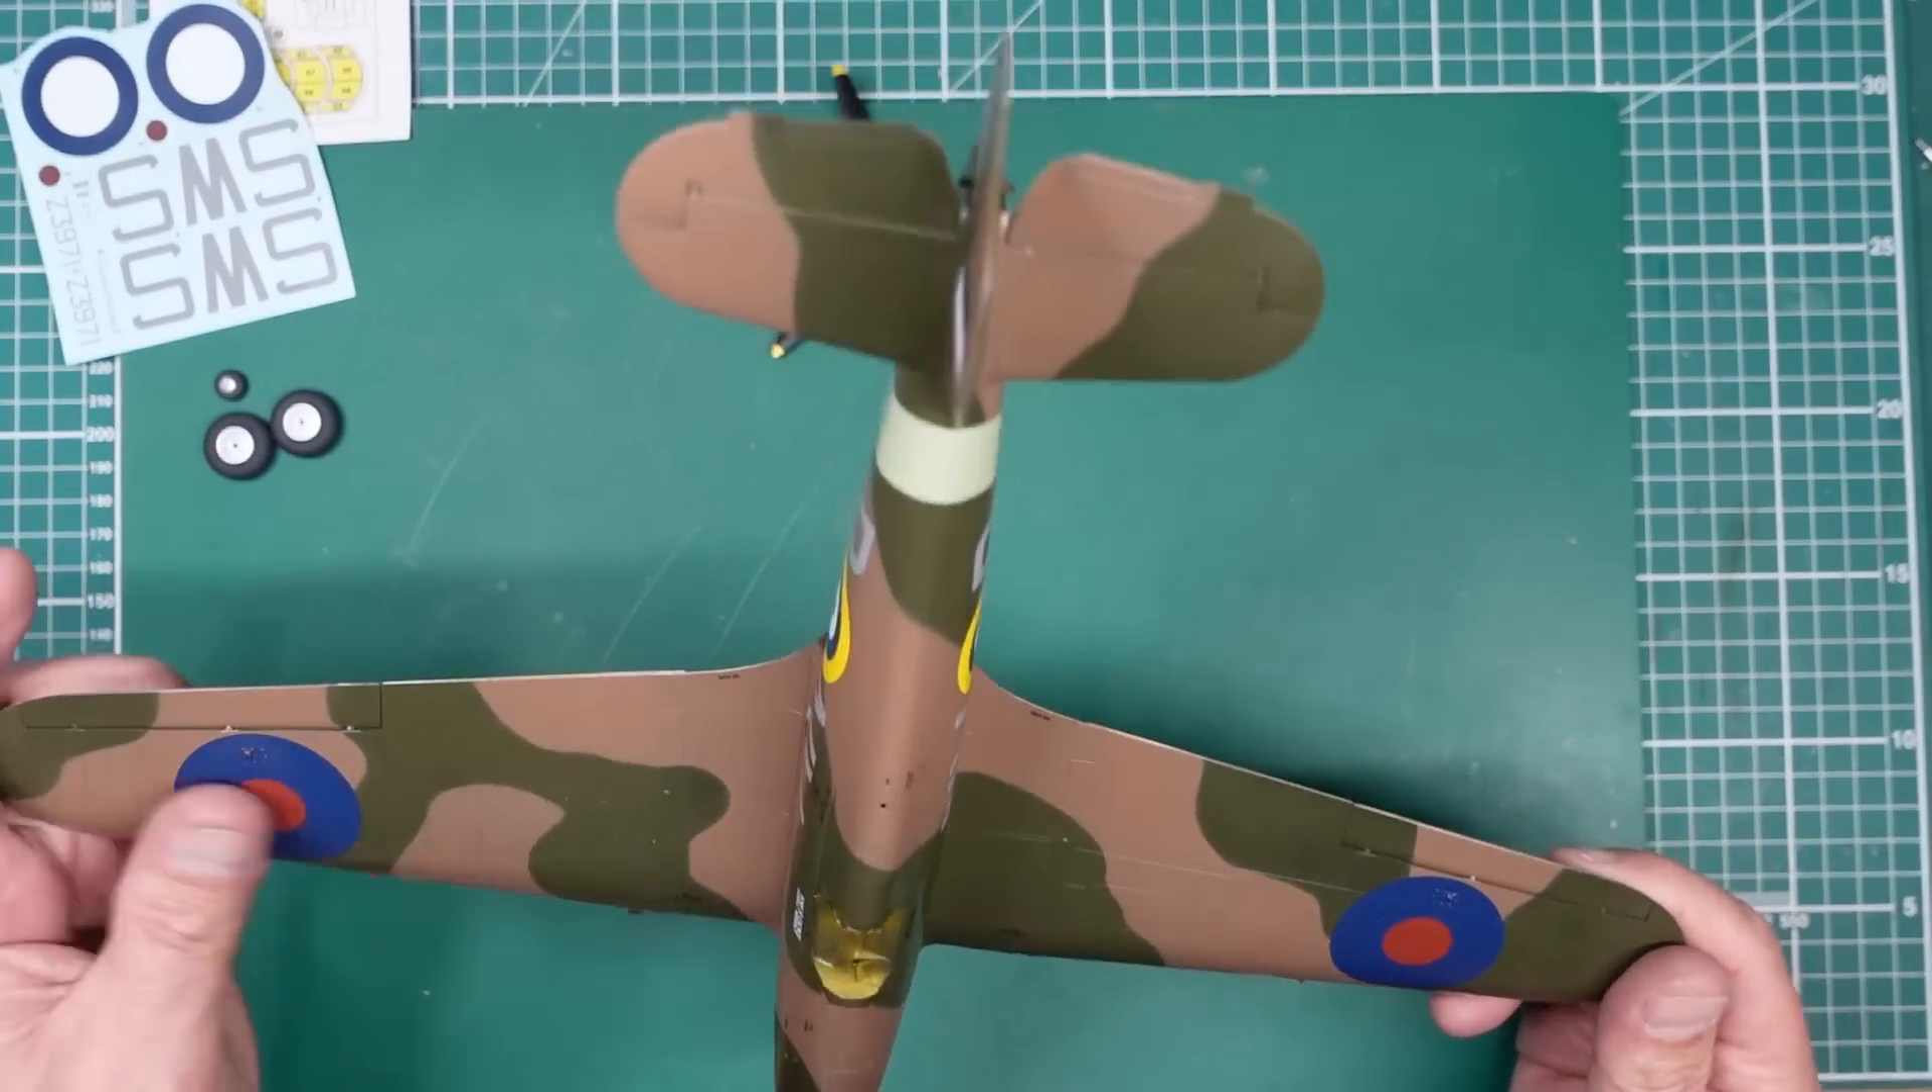There we are 24 hours later and the decals are on as you can see they have gone down a treat.